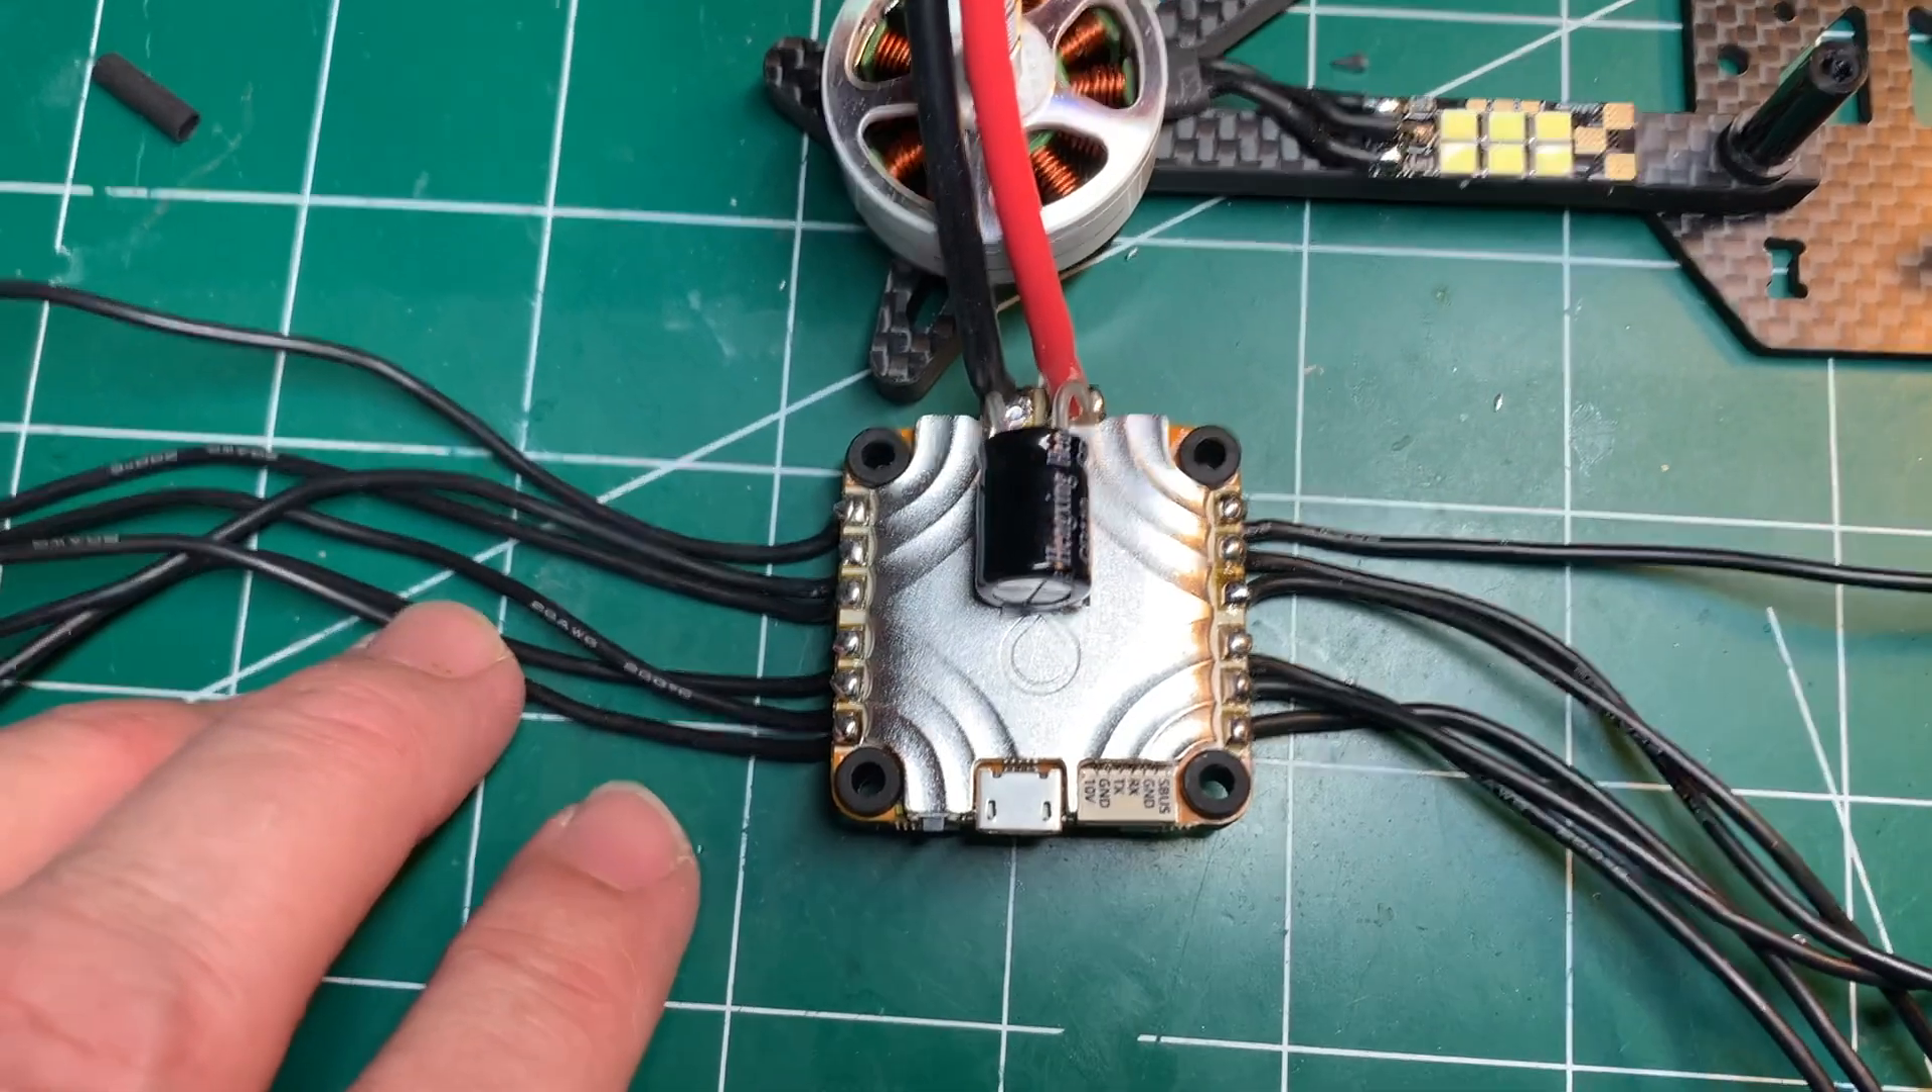Next, I soldered on all the ESC wires here. I went from underneath because I think it's a little cleaner.